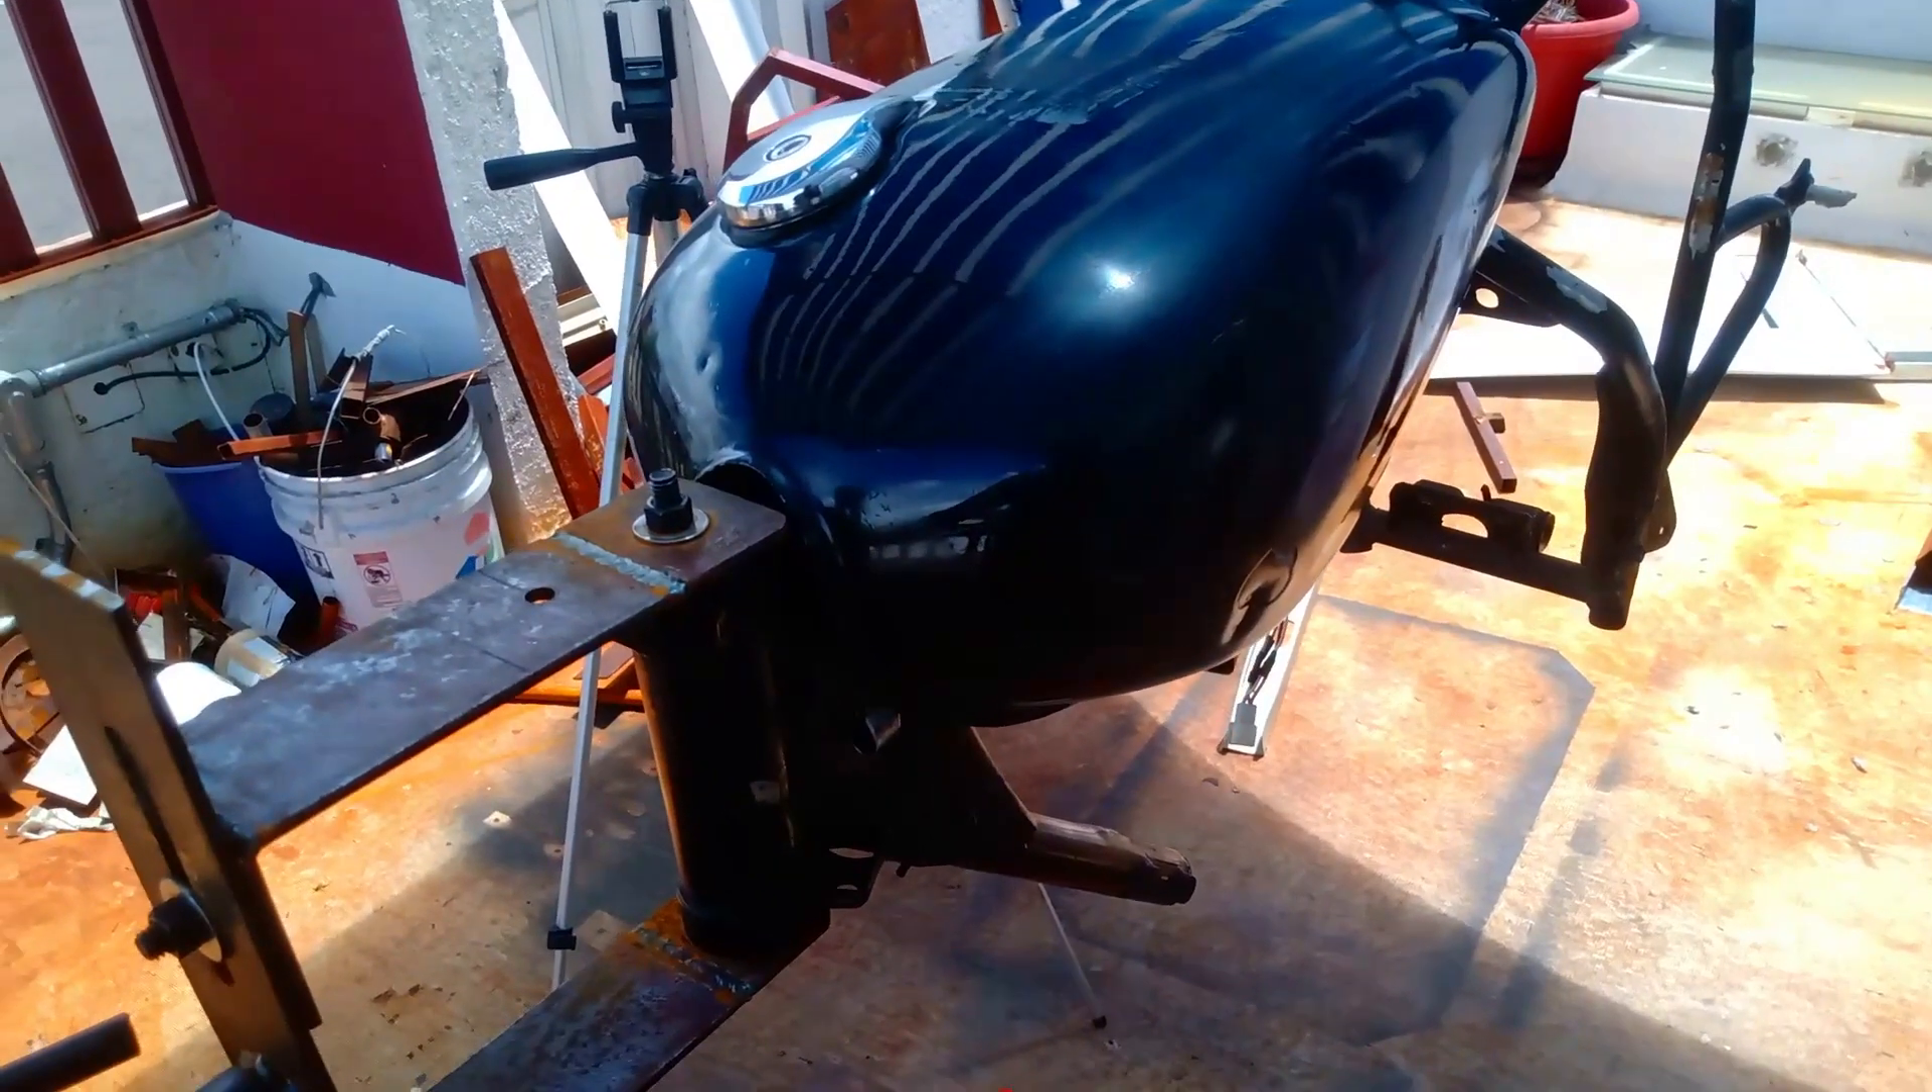Listo, ya está puesto el tanque.